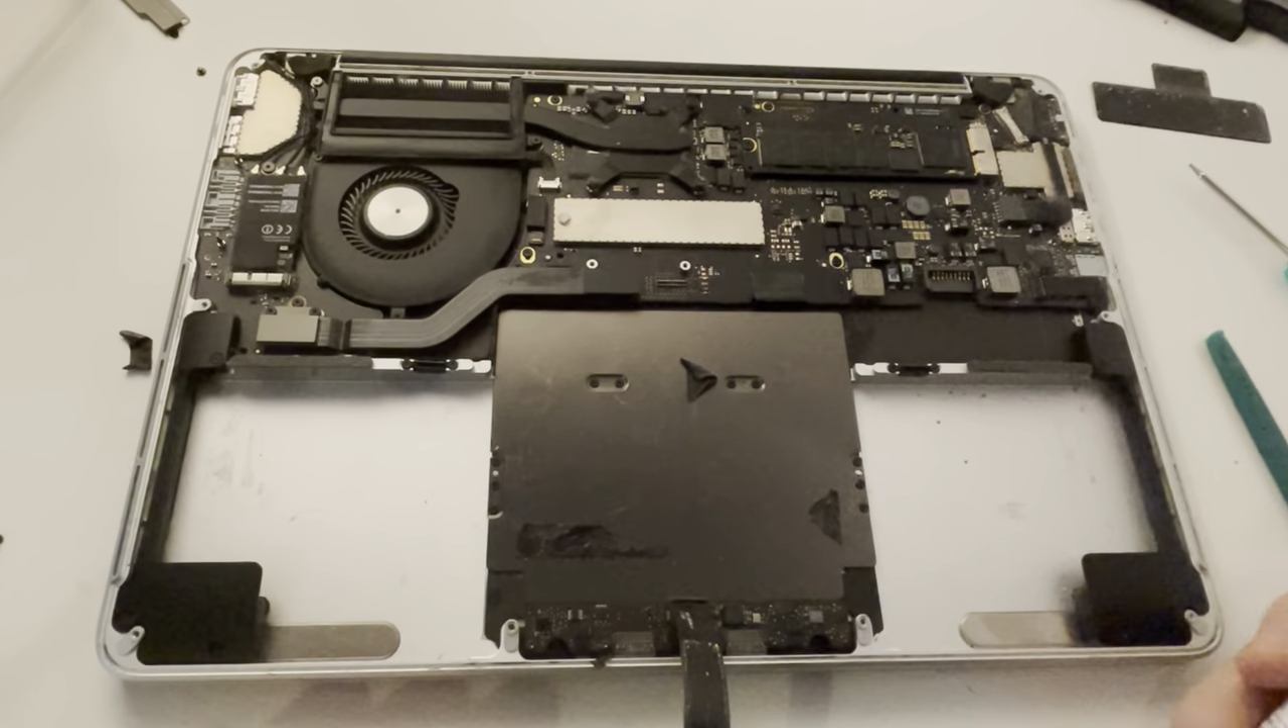We have taken out the old battery. All that remains now is we need to kind of clean this up a little bit and get it ready for the new battery to go in.